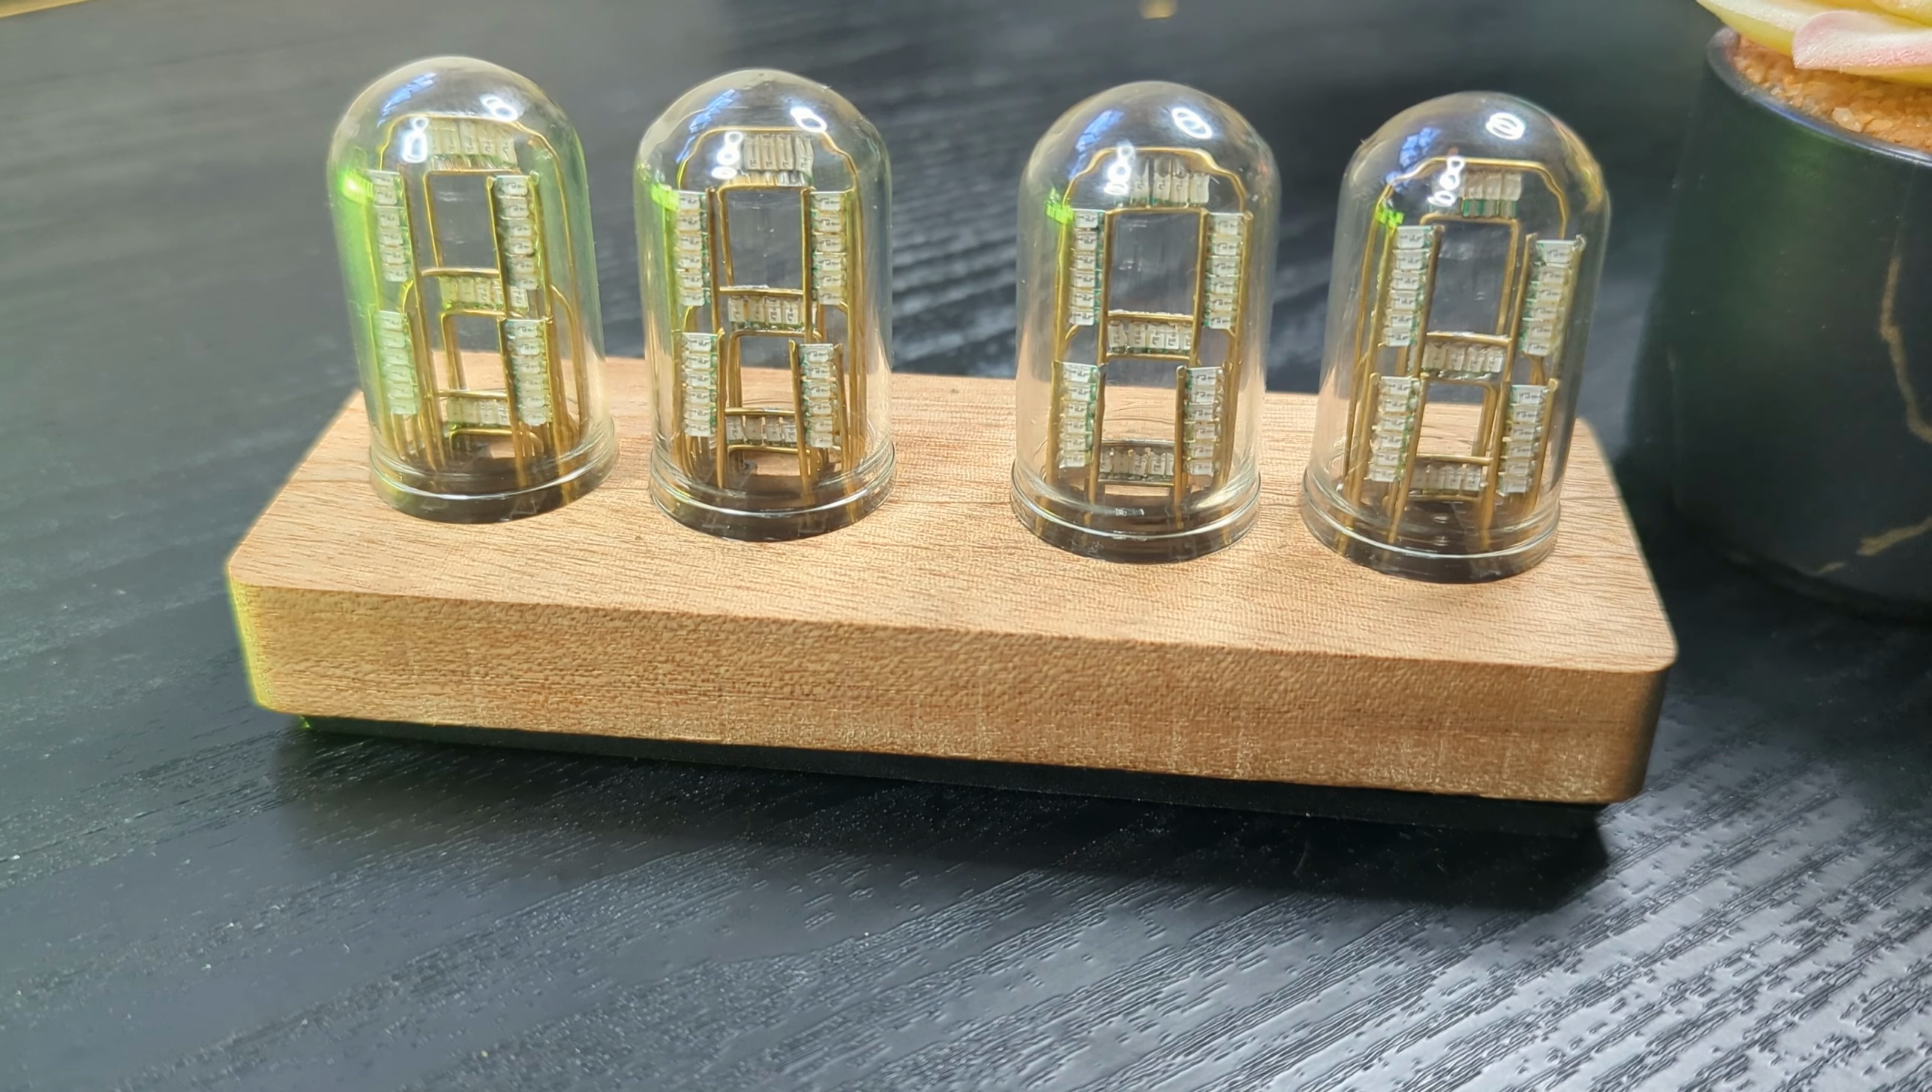Now to give it that Nixie tube look I got some of these glass tubes and put them on top of the housing.